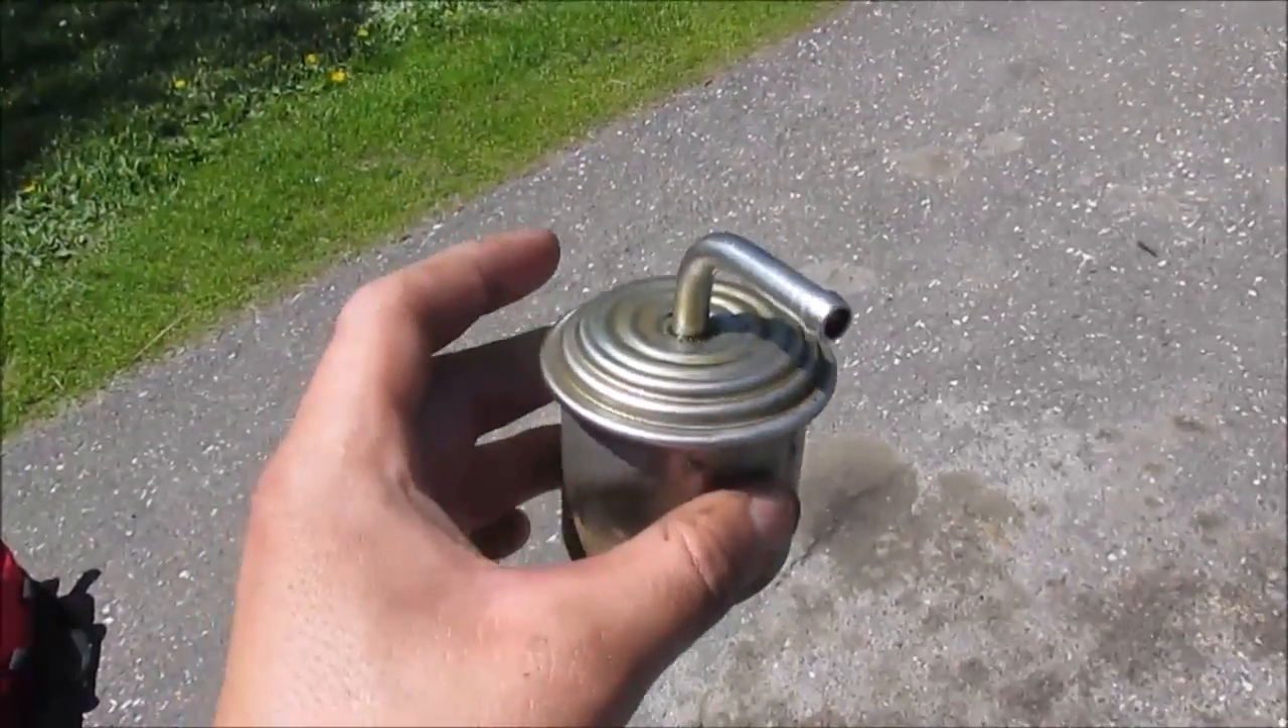After lots of wrestling, pulling, and cursing the old fuel filter is off.